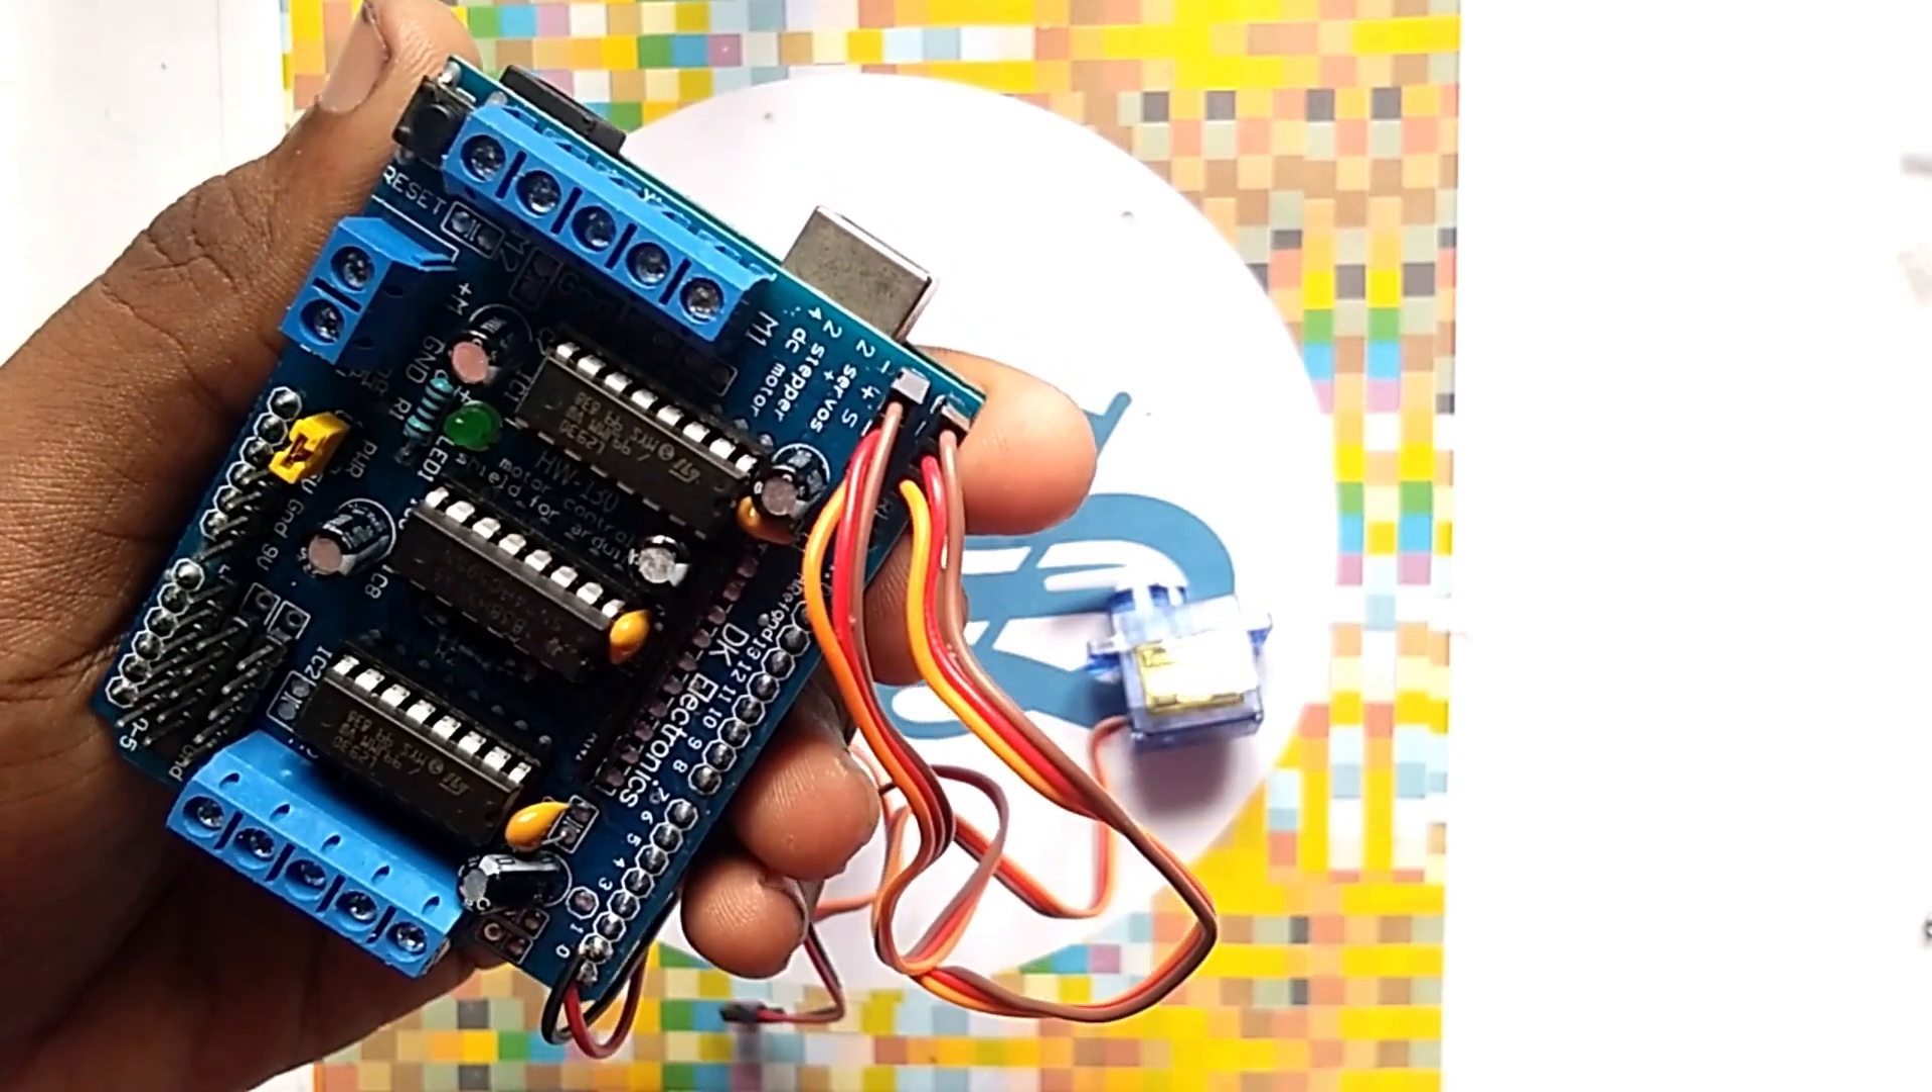So here you can see friends we place the servo in the servo pins of the motor driver.